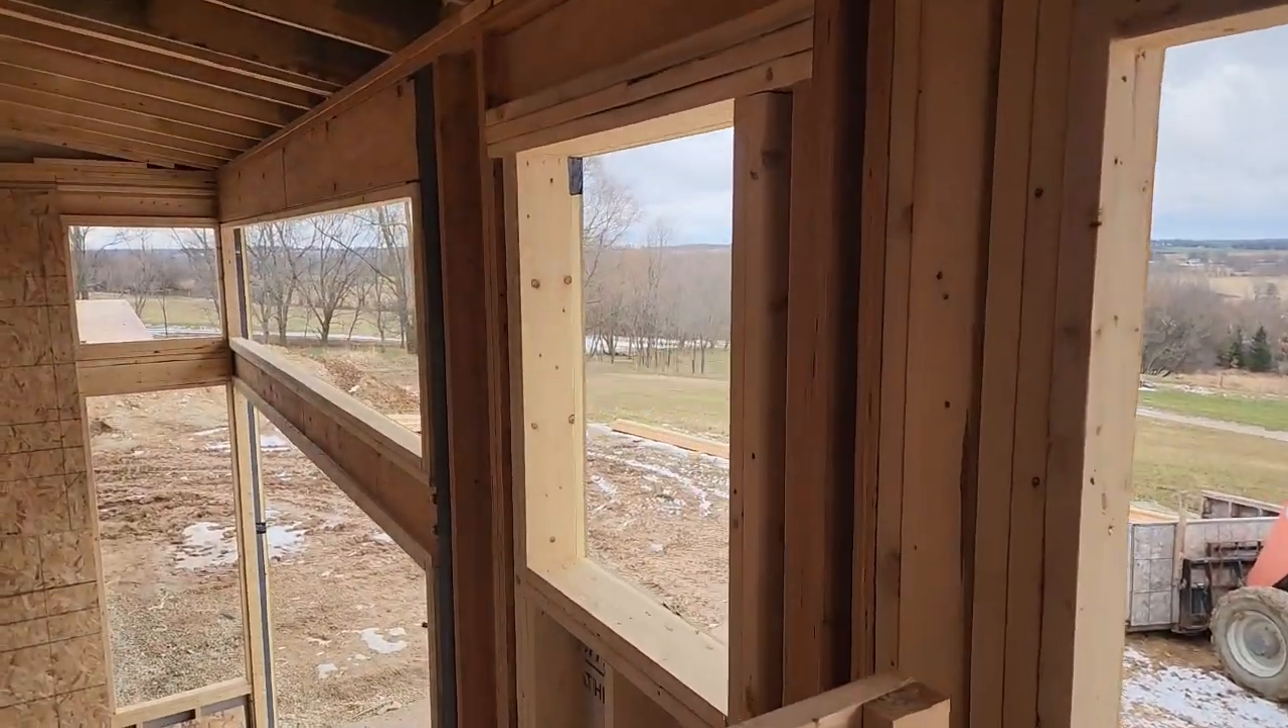Saturday morning december the 2nd and um they've completed framing on the windows which is nice.